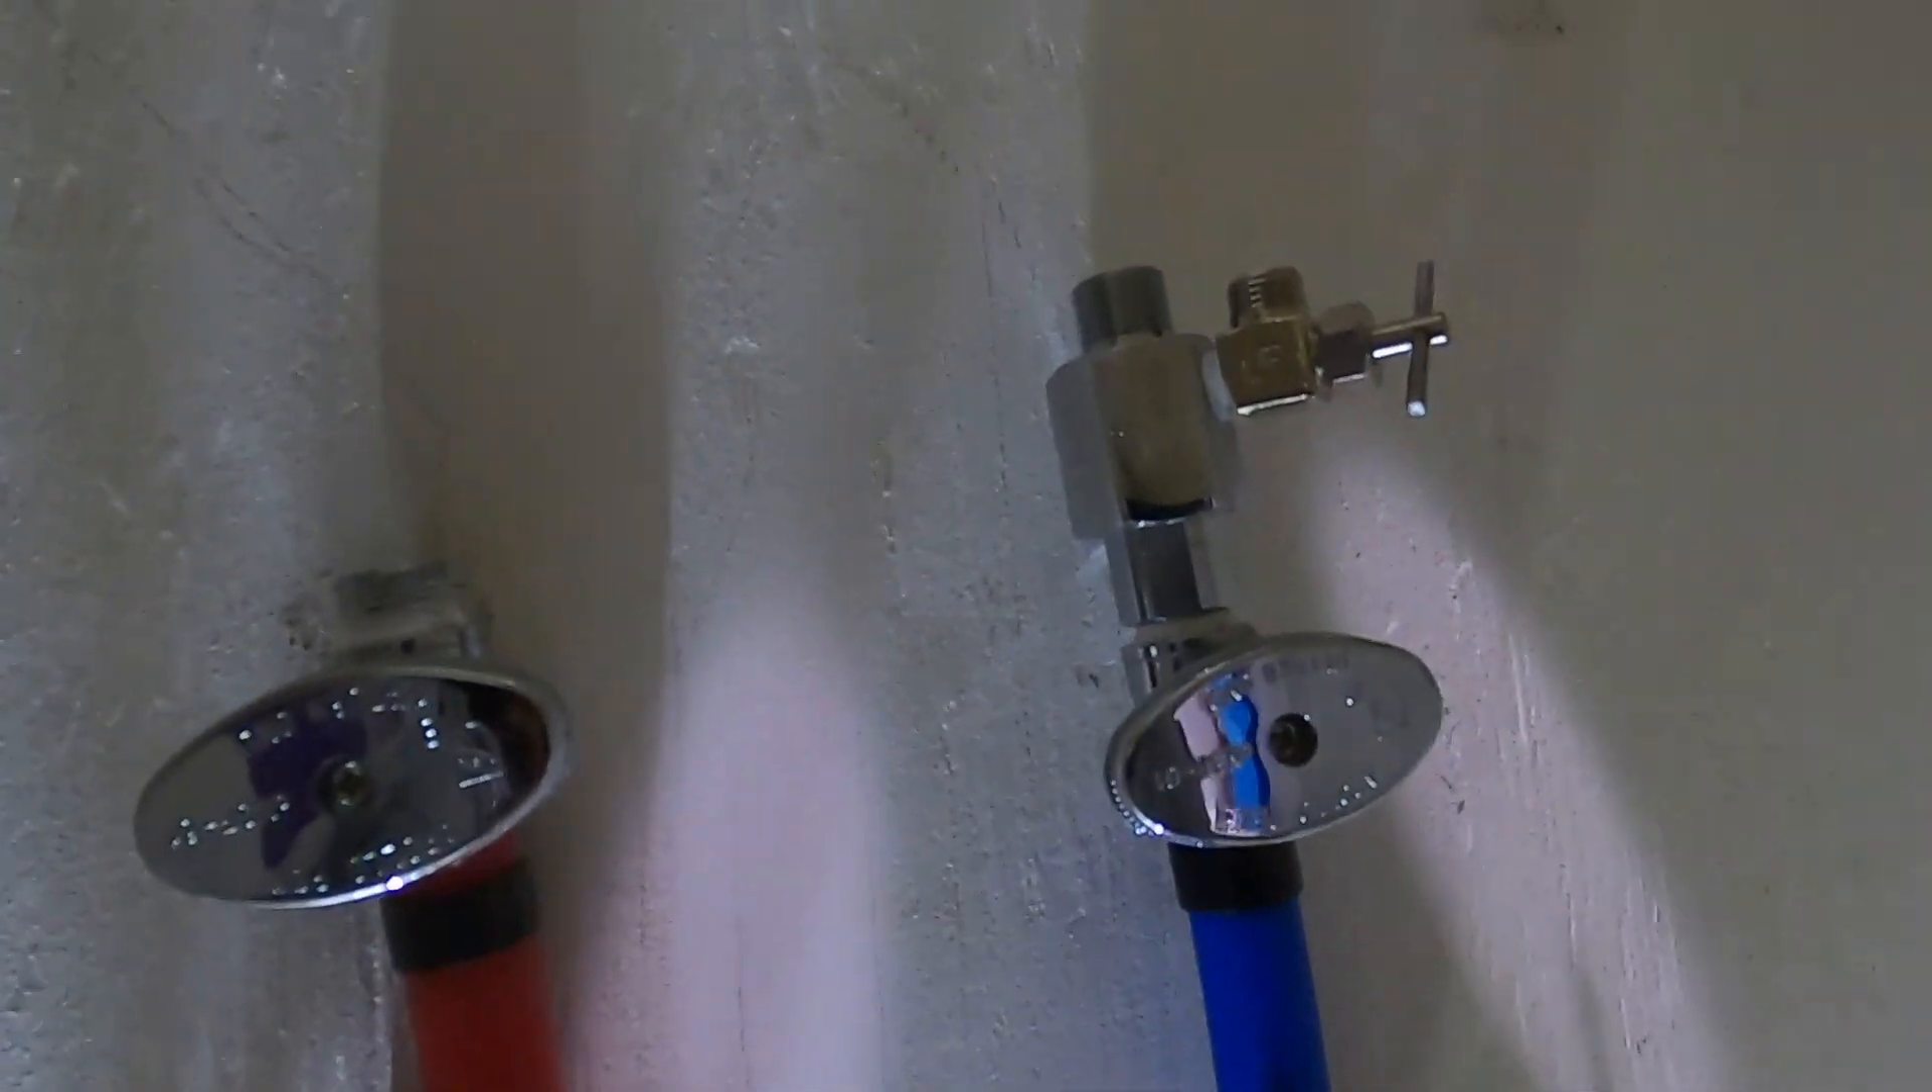I've got the old faucet out and i've added the adapter supplied with the ro kit that has the extra shutoff valve to separate the water.